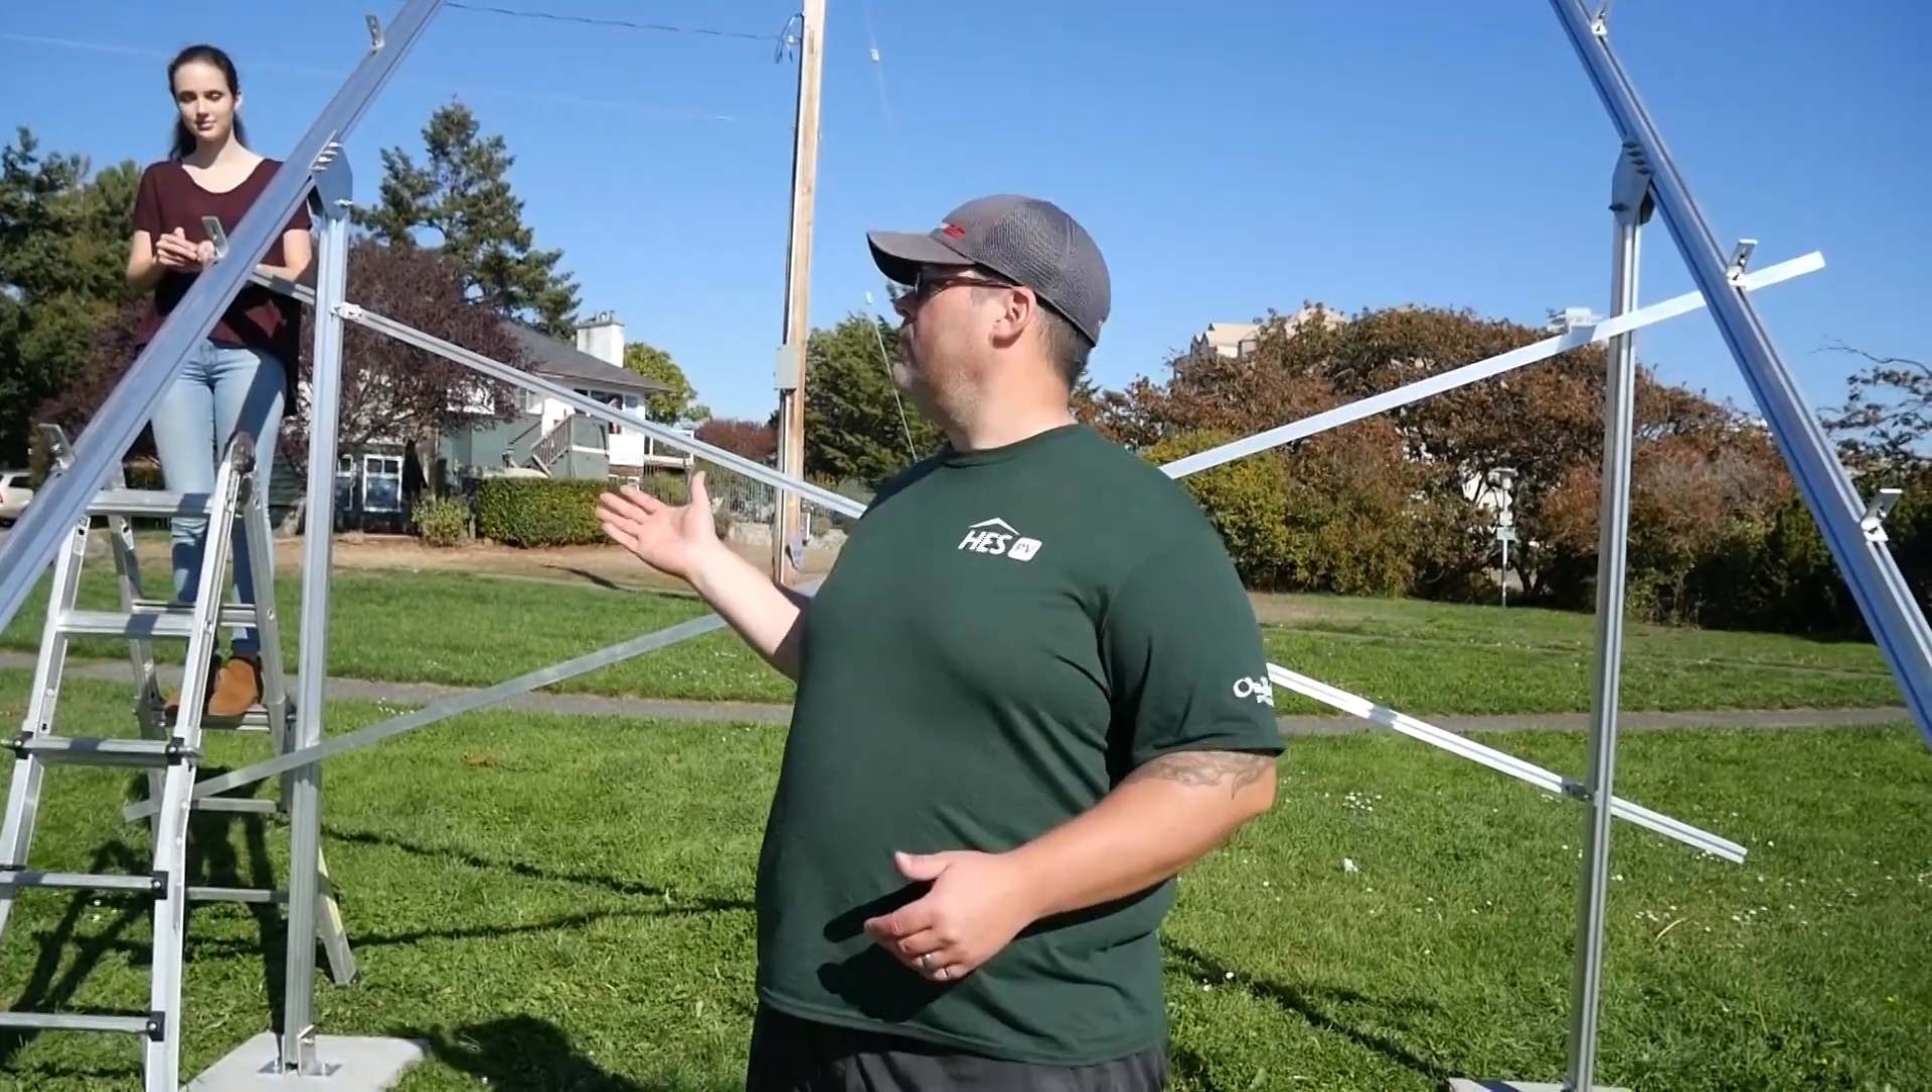Last but not least as well, notice there's a little bit of overhang on the cross braces as well.